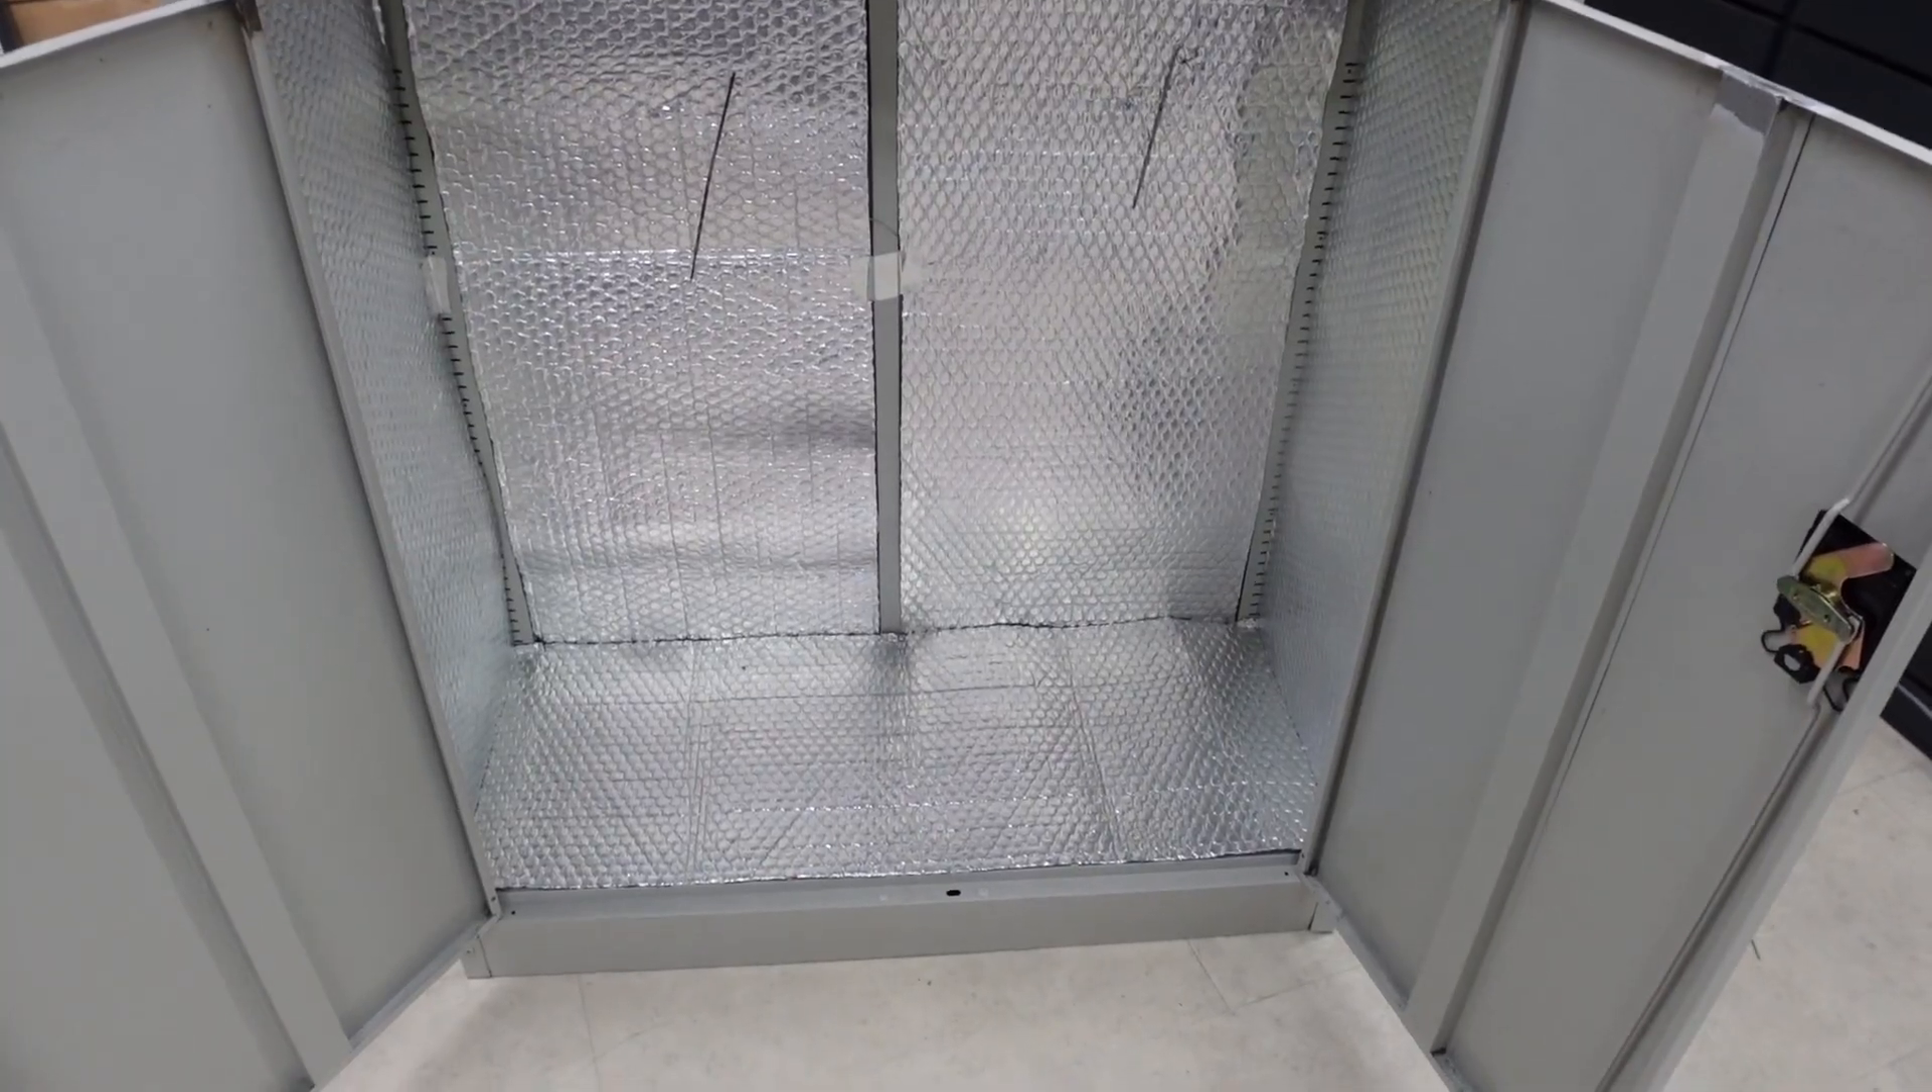I've not done the doors yet obviously as you can see.